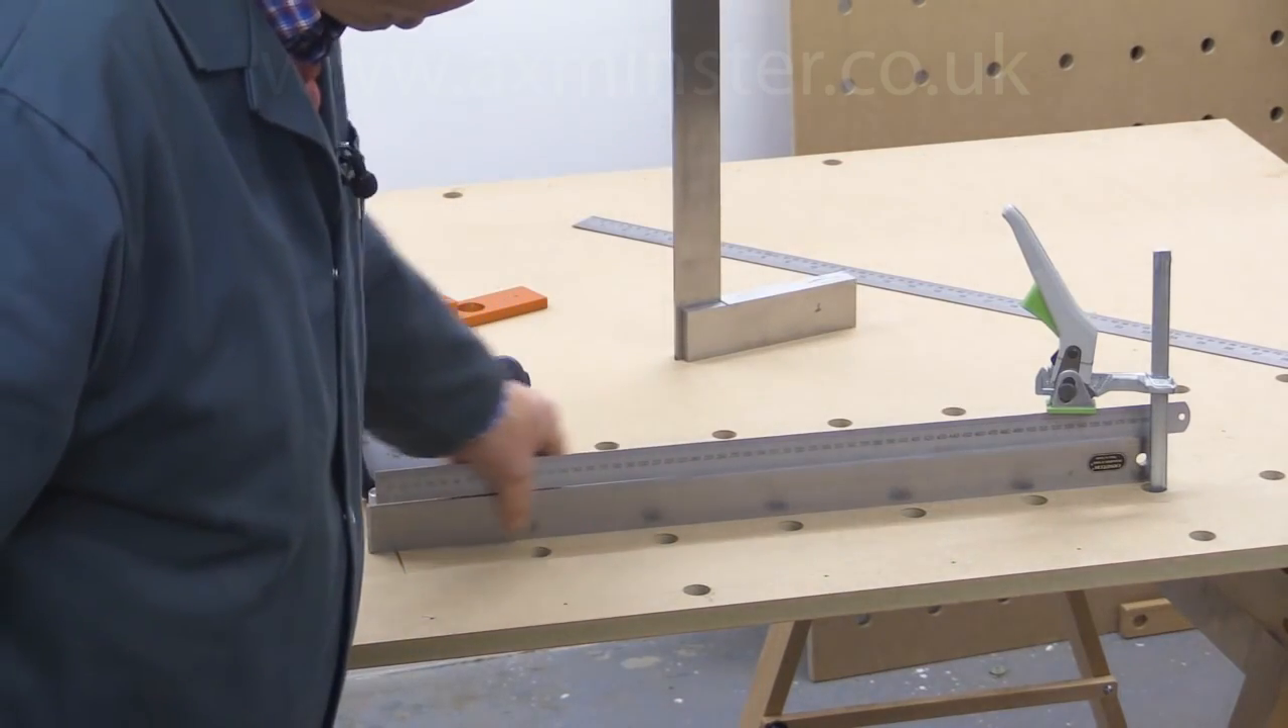I've put this steel rule across the top of my Veritas straight edge and I've put a clamp of that end just to hold that in place.